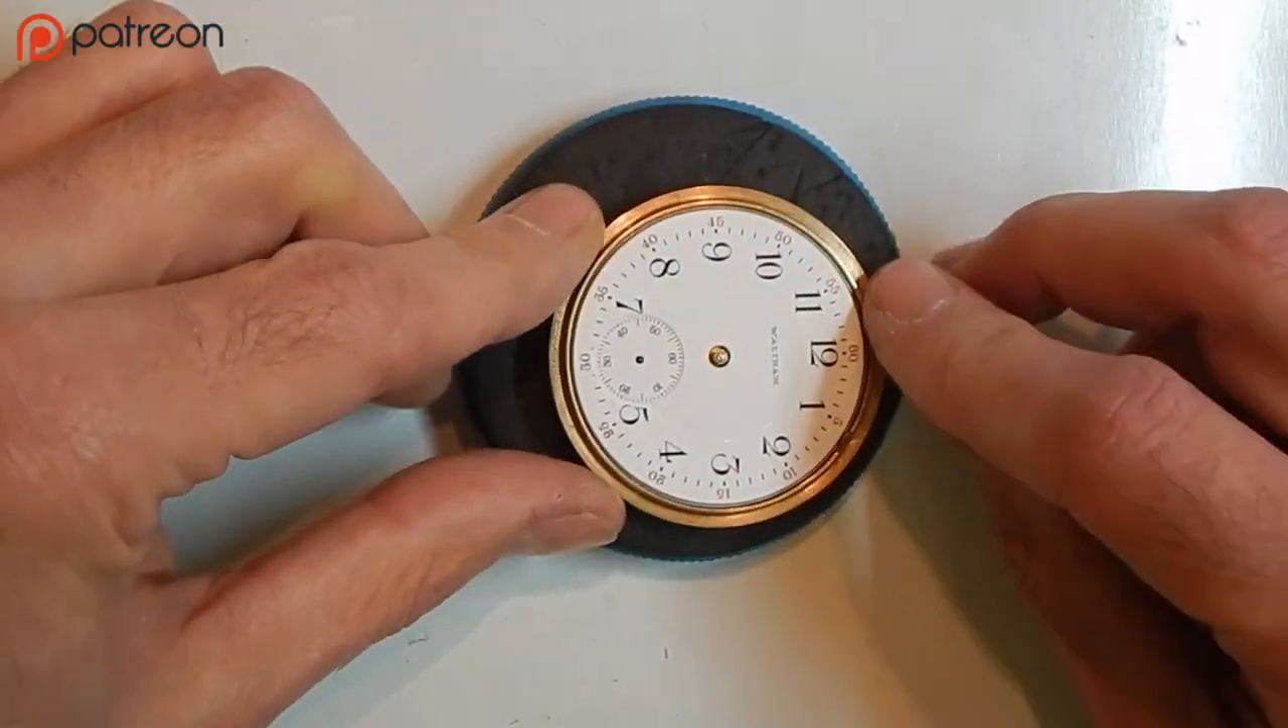Okay so now we've exposed the movement and the dial. We remove the hands.